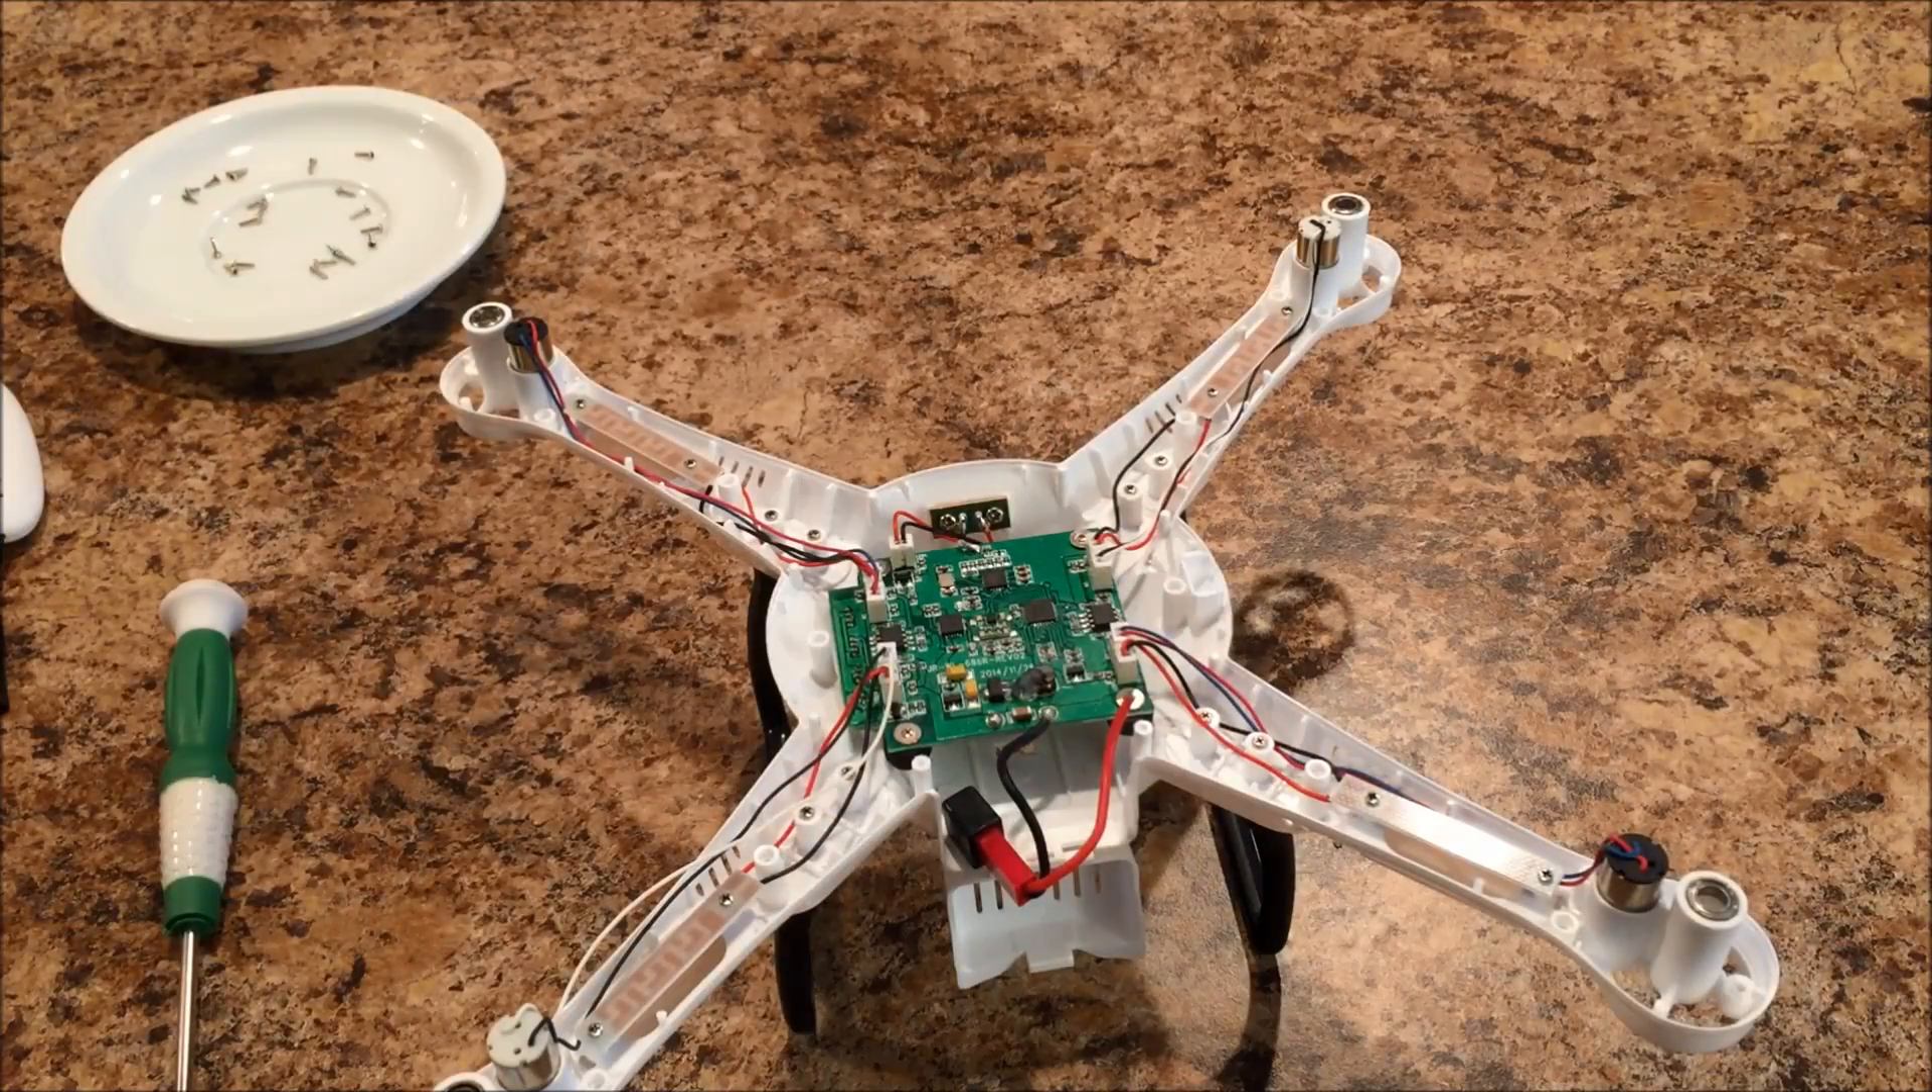And now with the upper shell off, you can see what I mean by the motors being plug and play.